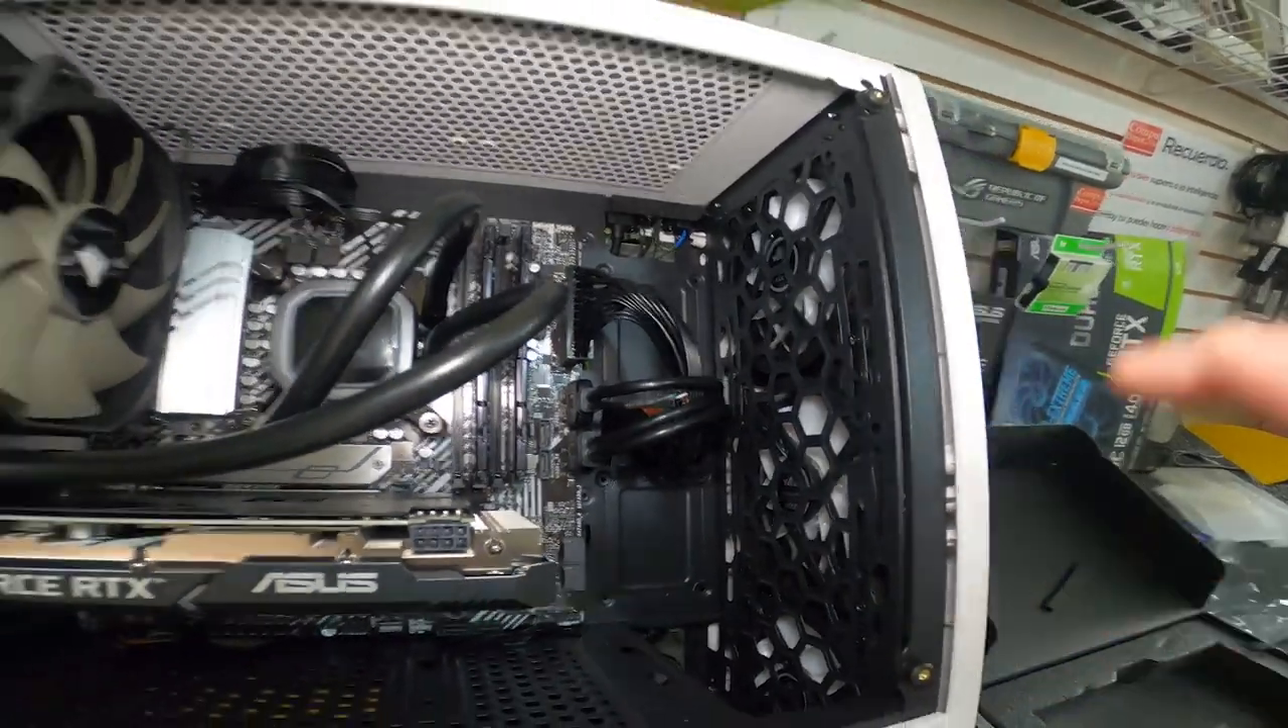Aquí falta la tapa de cristal.